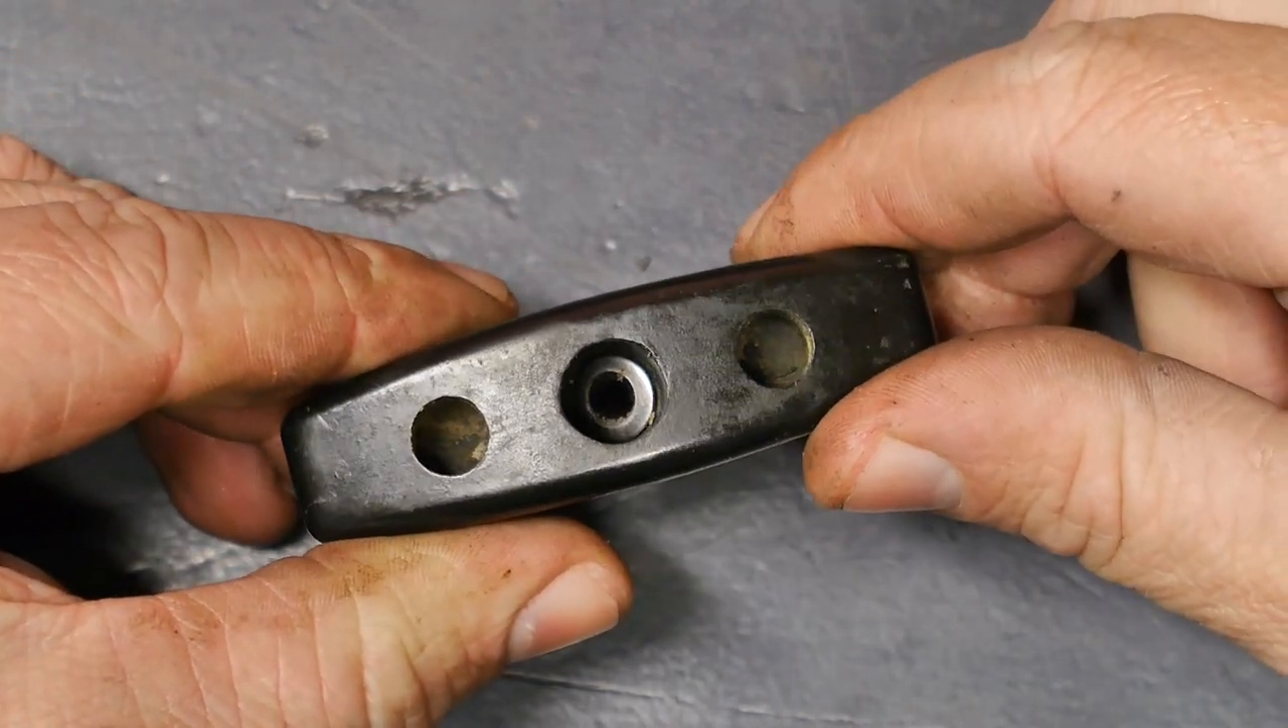Here's the handle after a little bit of Chinese drill press action and here's the washer I found and I think that's pretty much perfect.